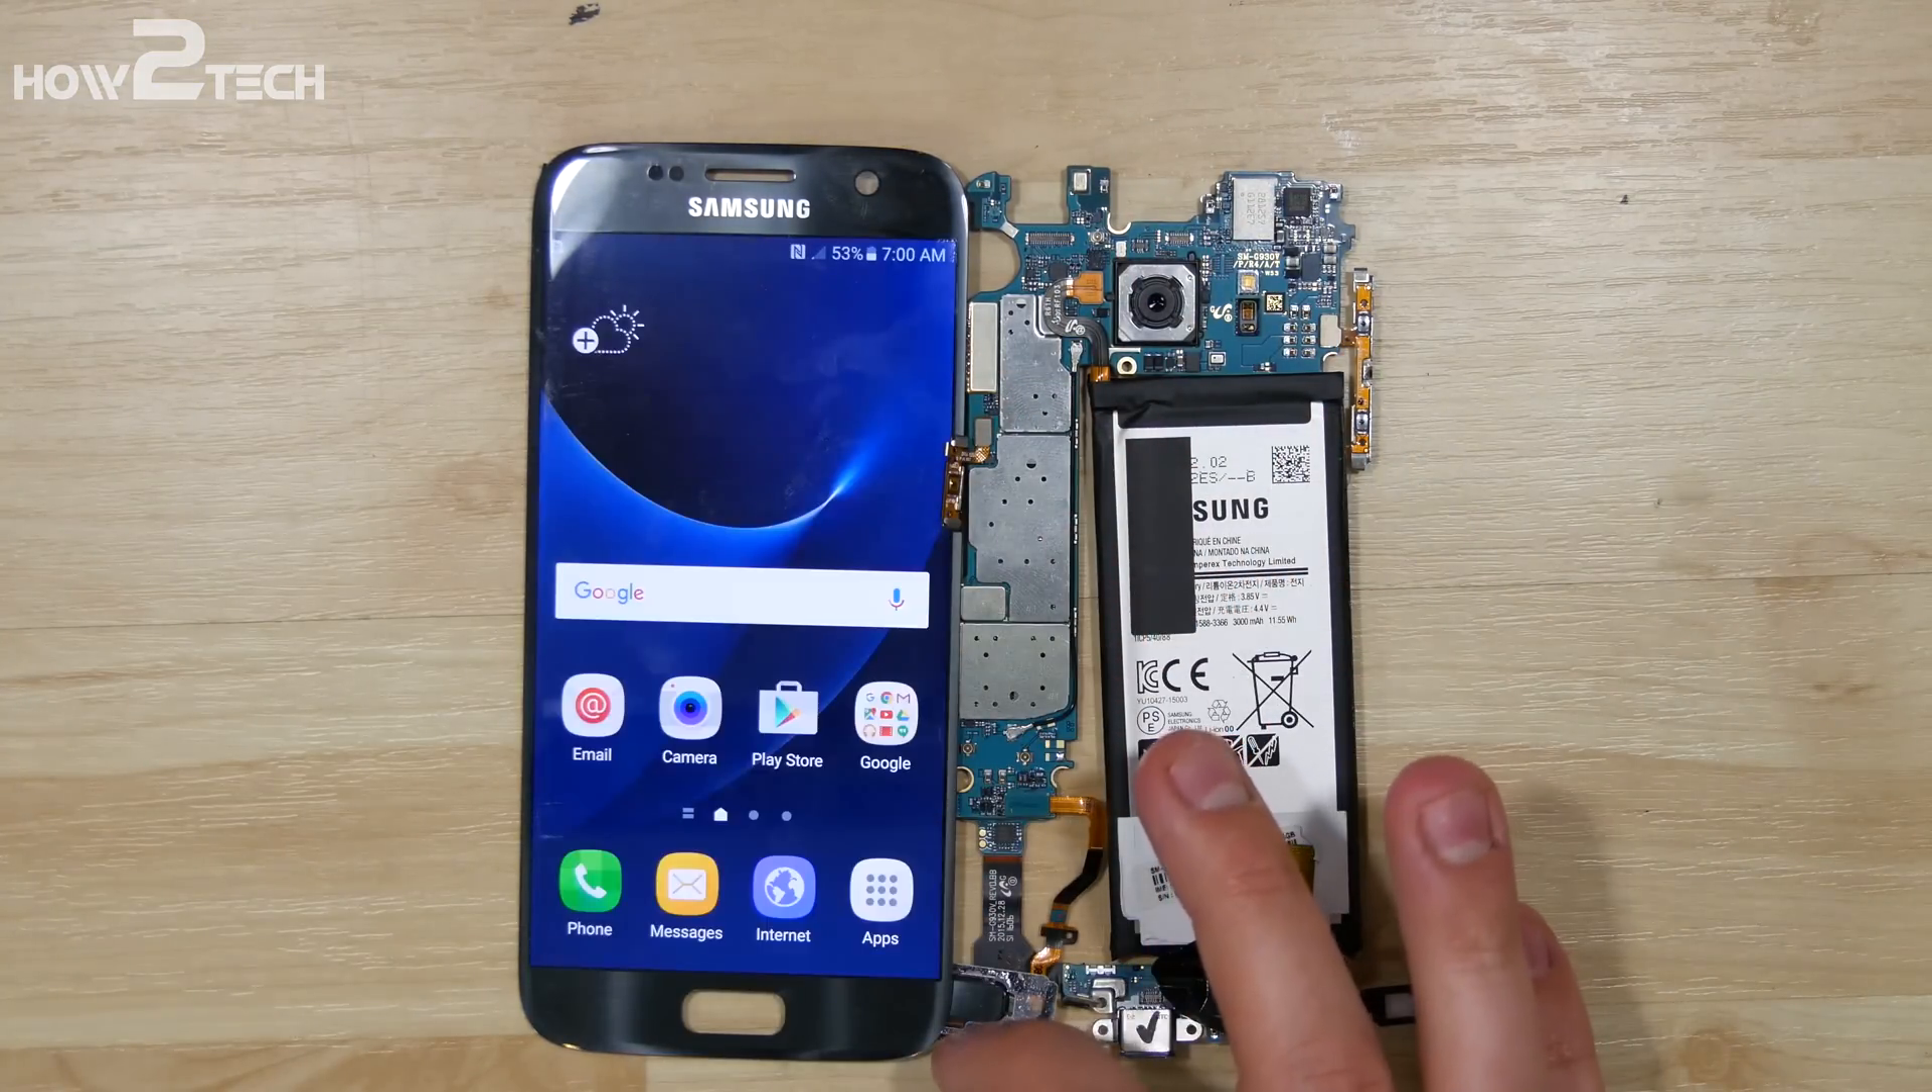Every single portion of this Samsung Galaxy S7 has been removed and ready for a new display, new charge port, new home button, whatever you'd like to do.